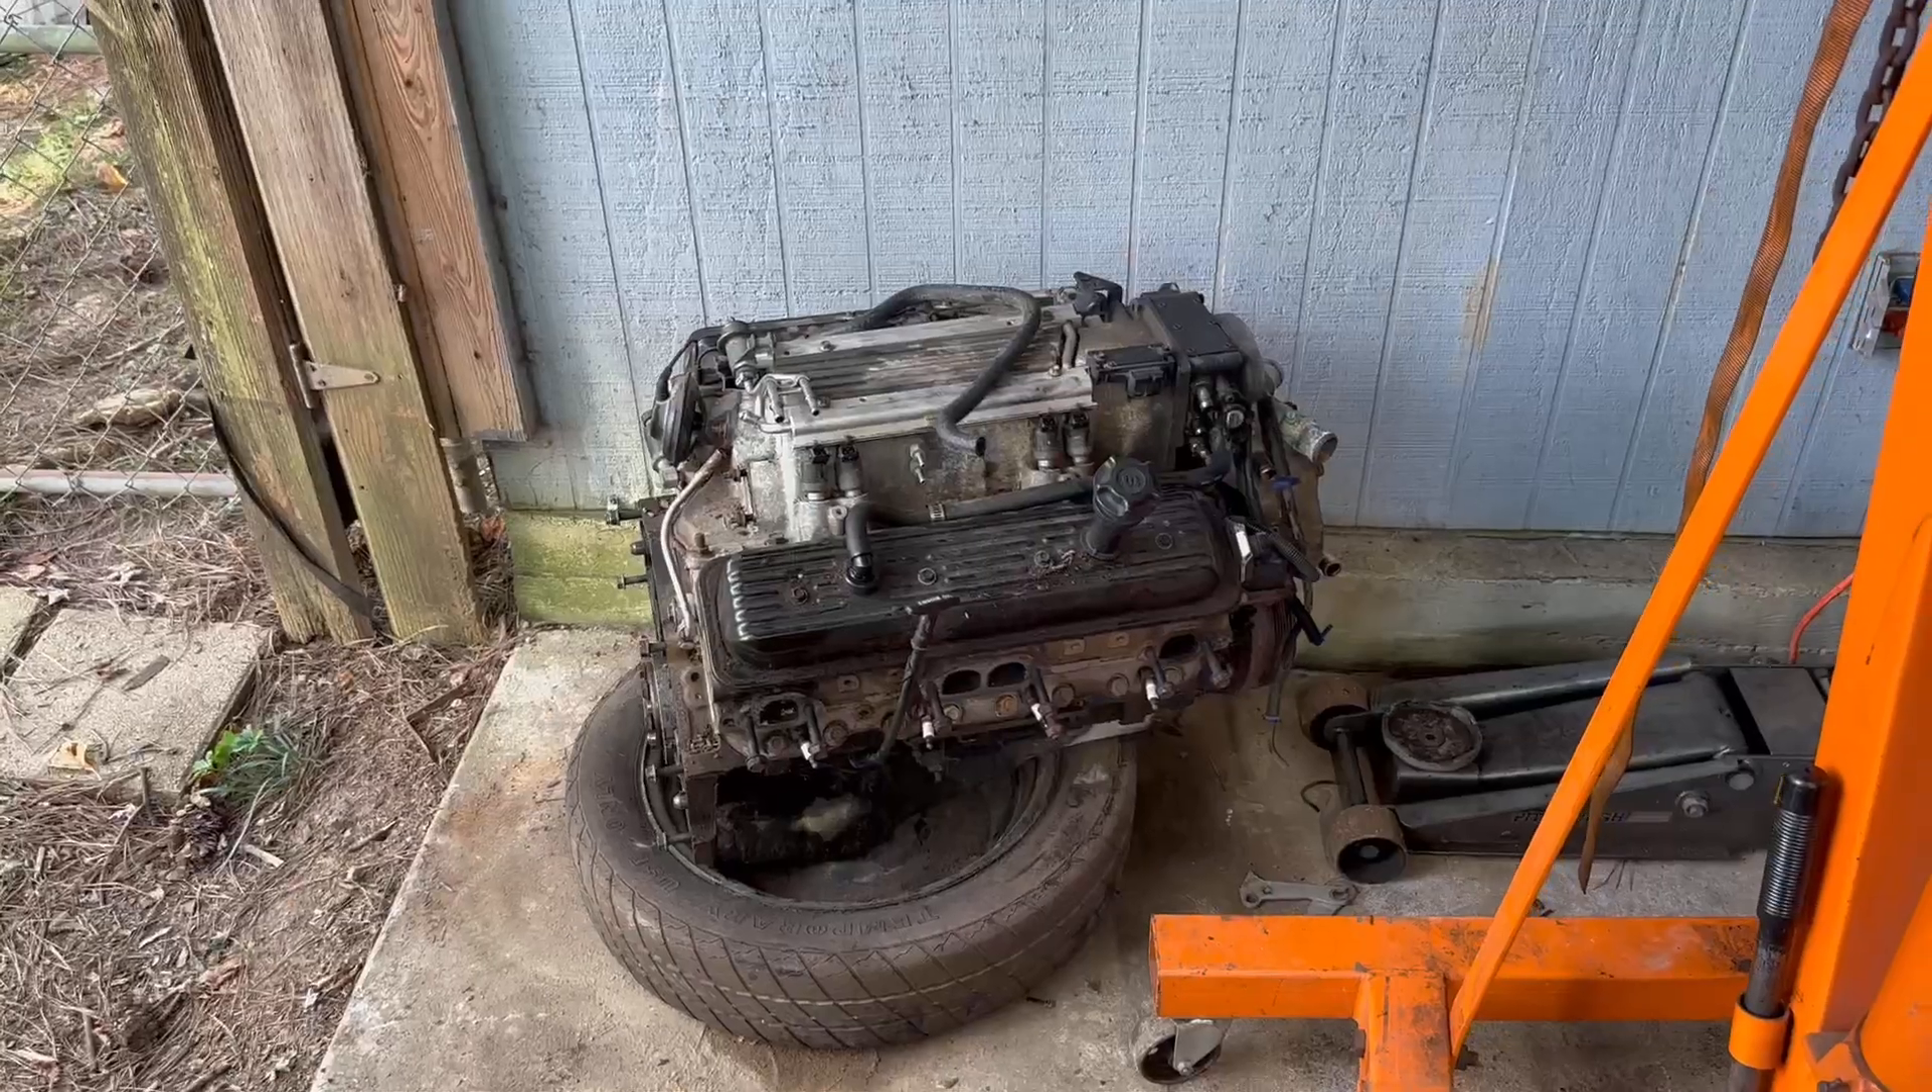I've got the engine out of the cradle of the Firebird.